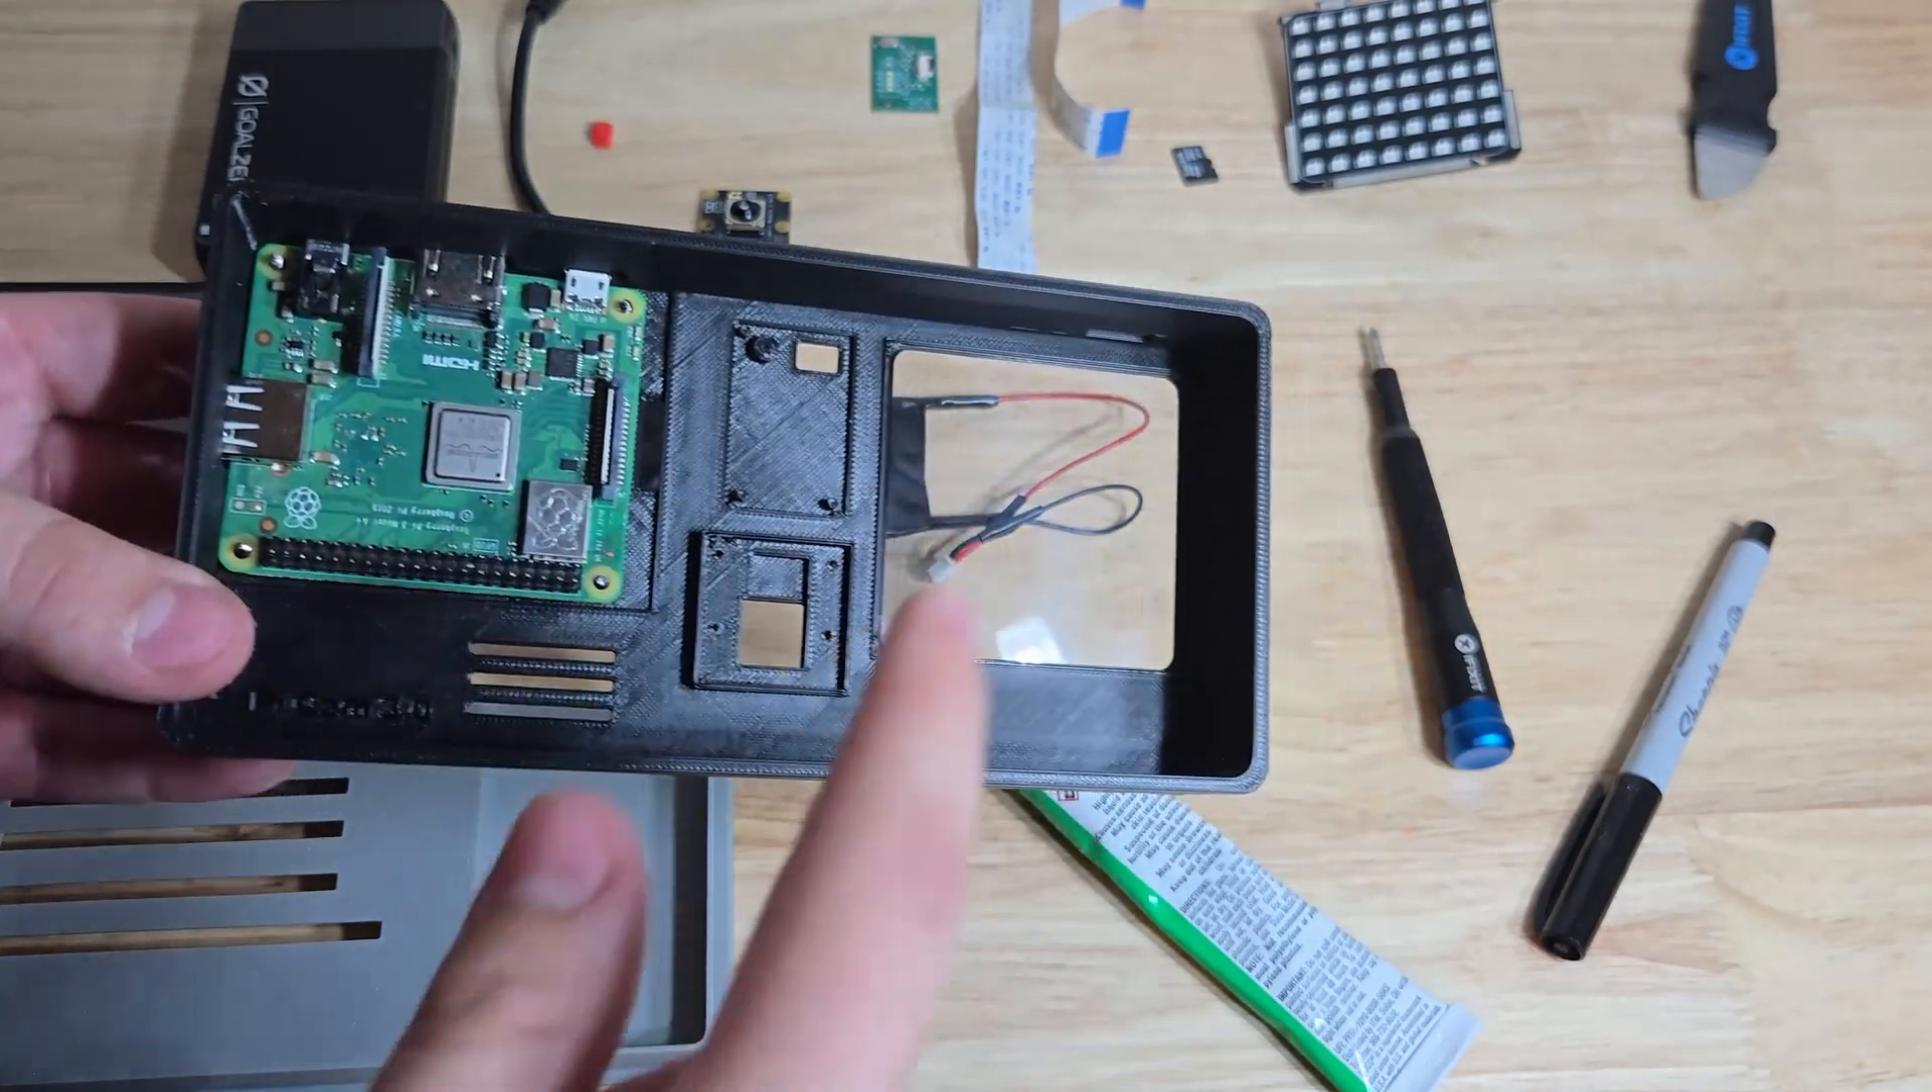So now the Raspberry Pi is in.